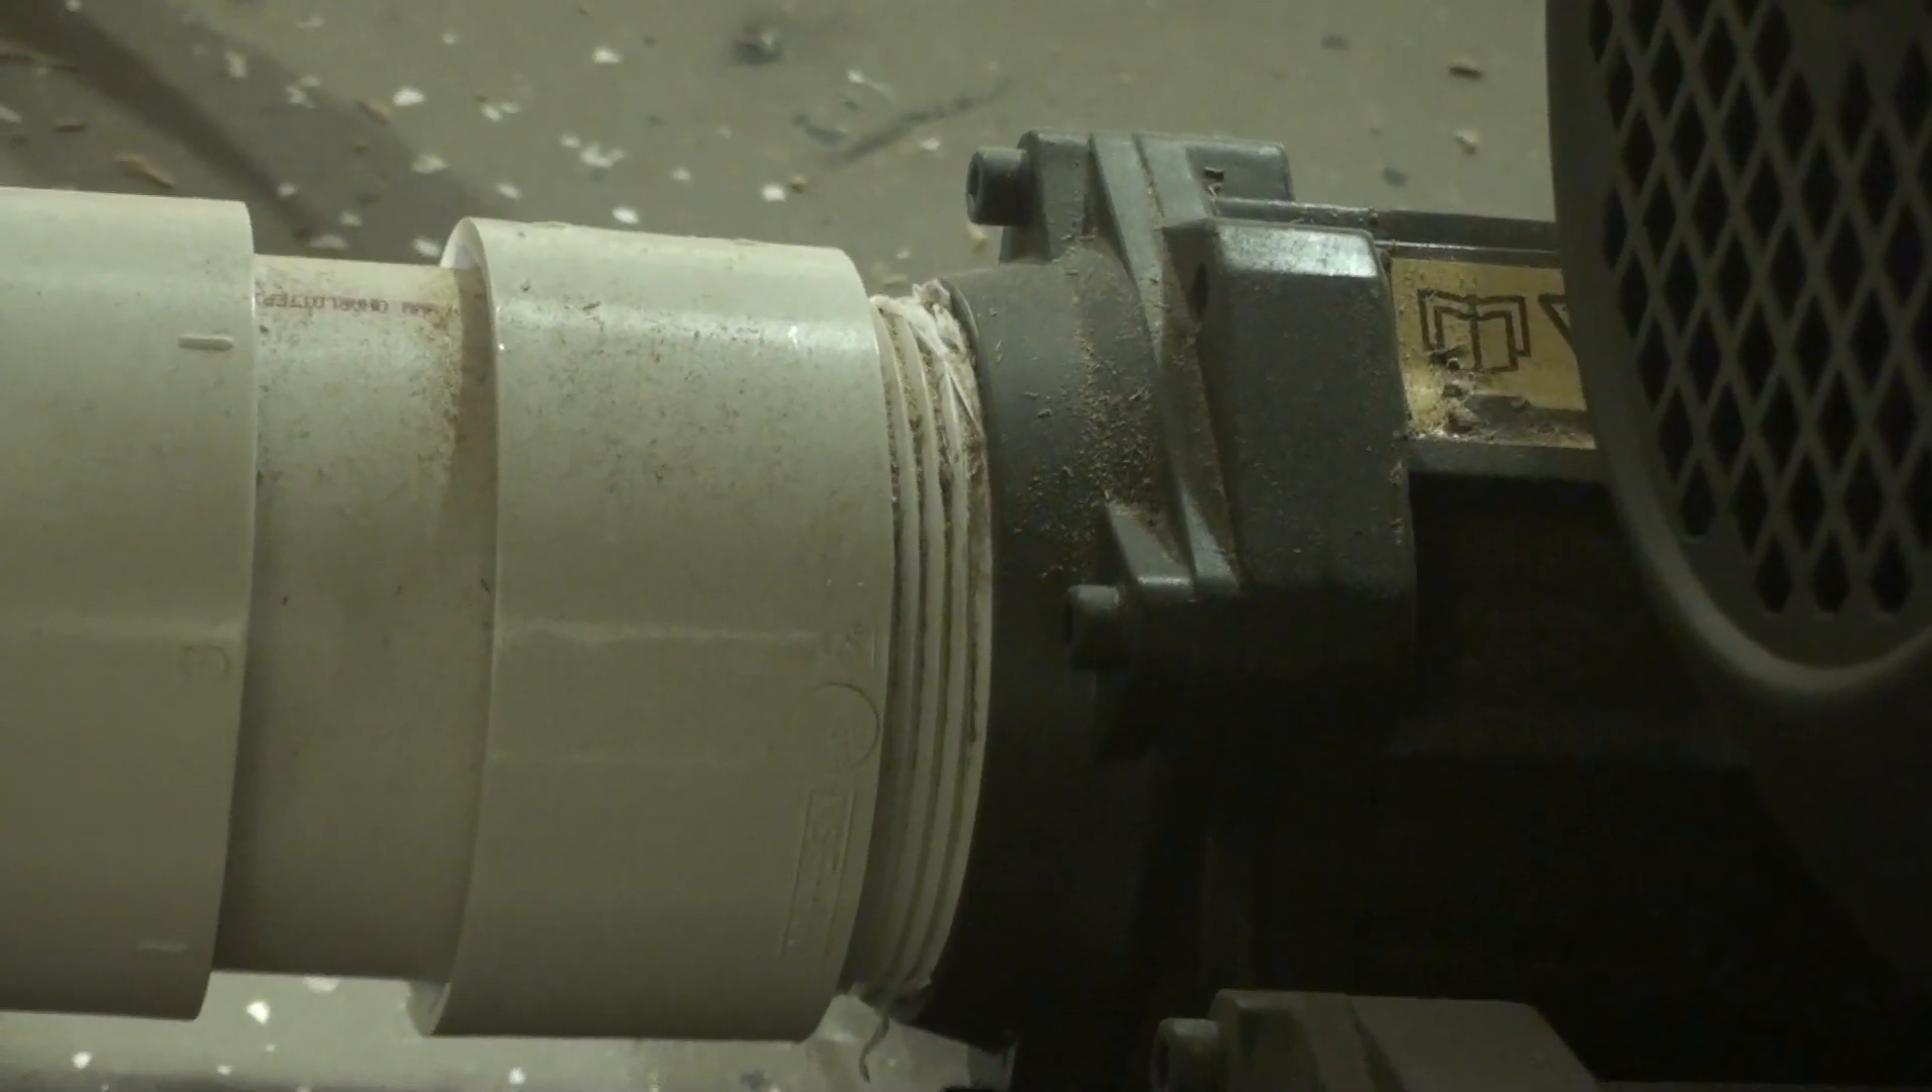And so we've got our pipe hooked up to the inlet side.